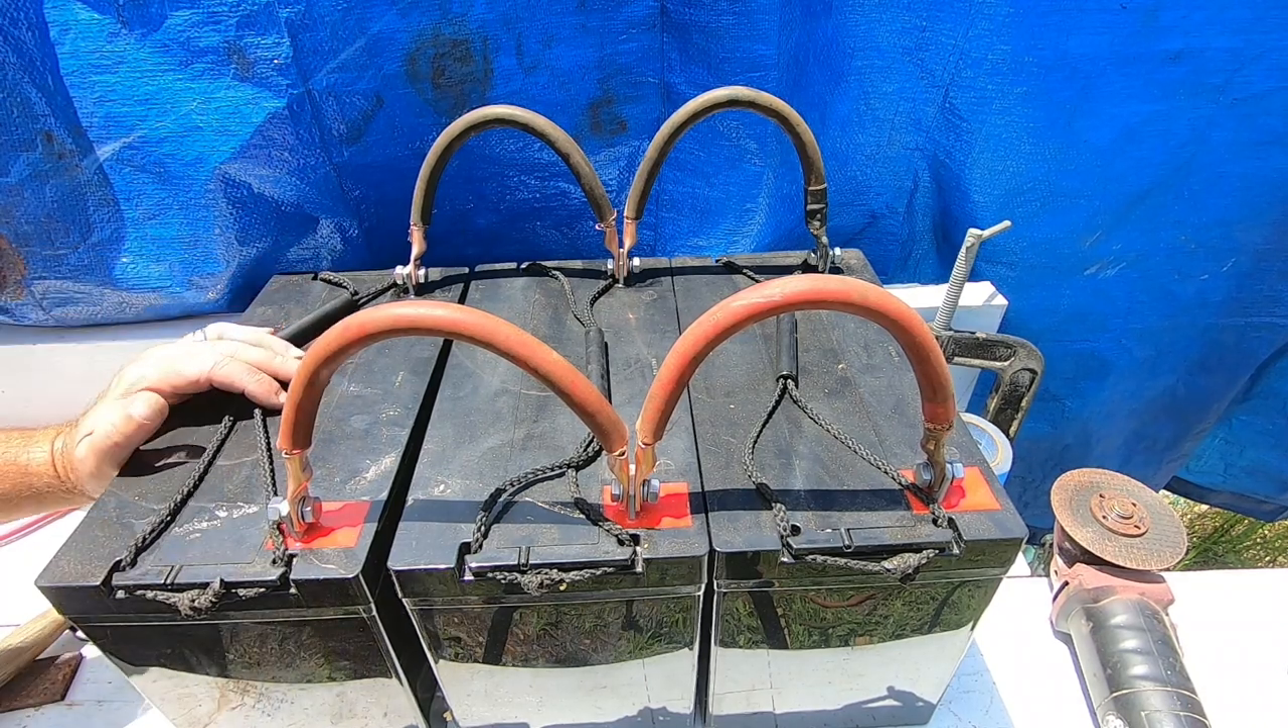So, we have finished our parallel system. This is a three 12-volt 100-amp-hour batteries.